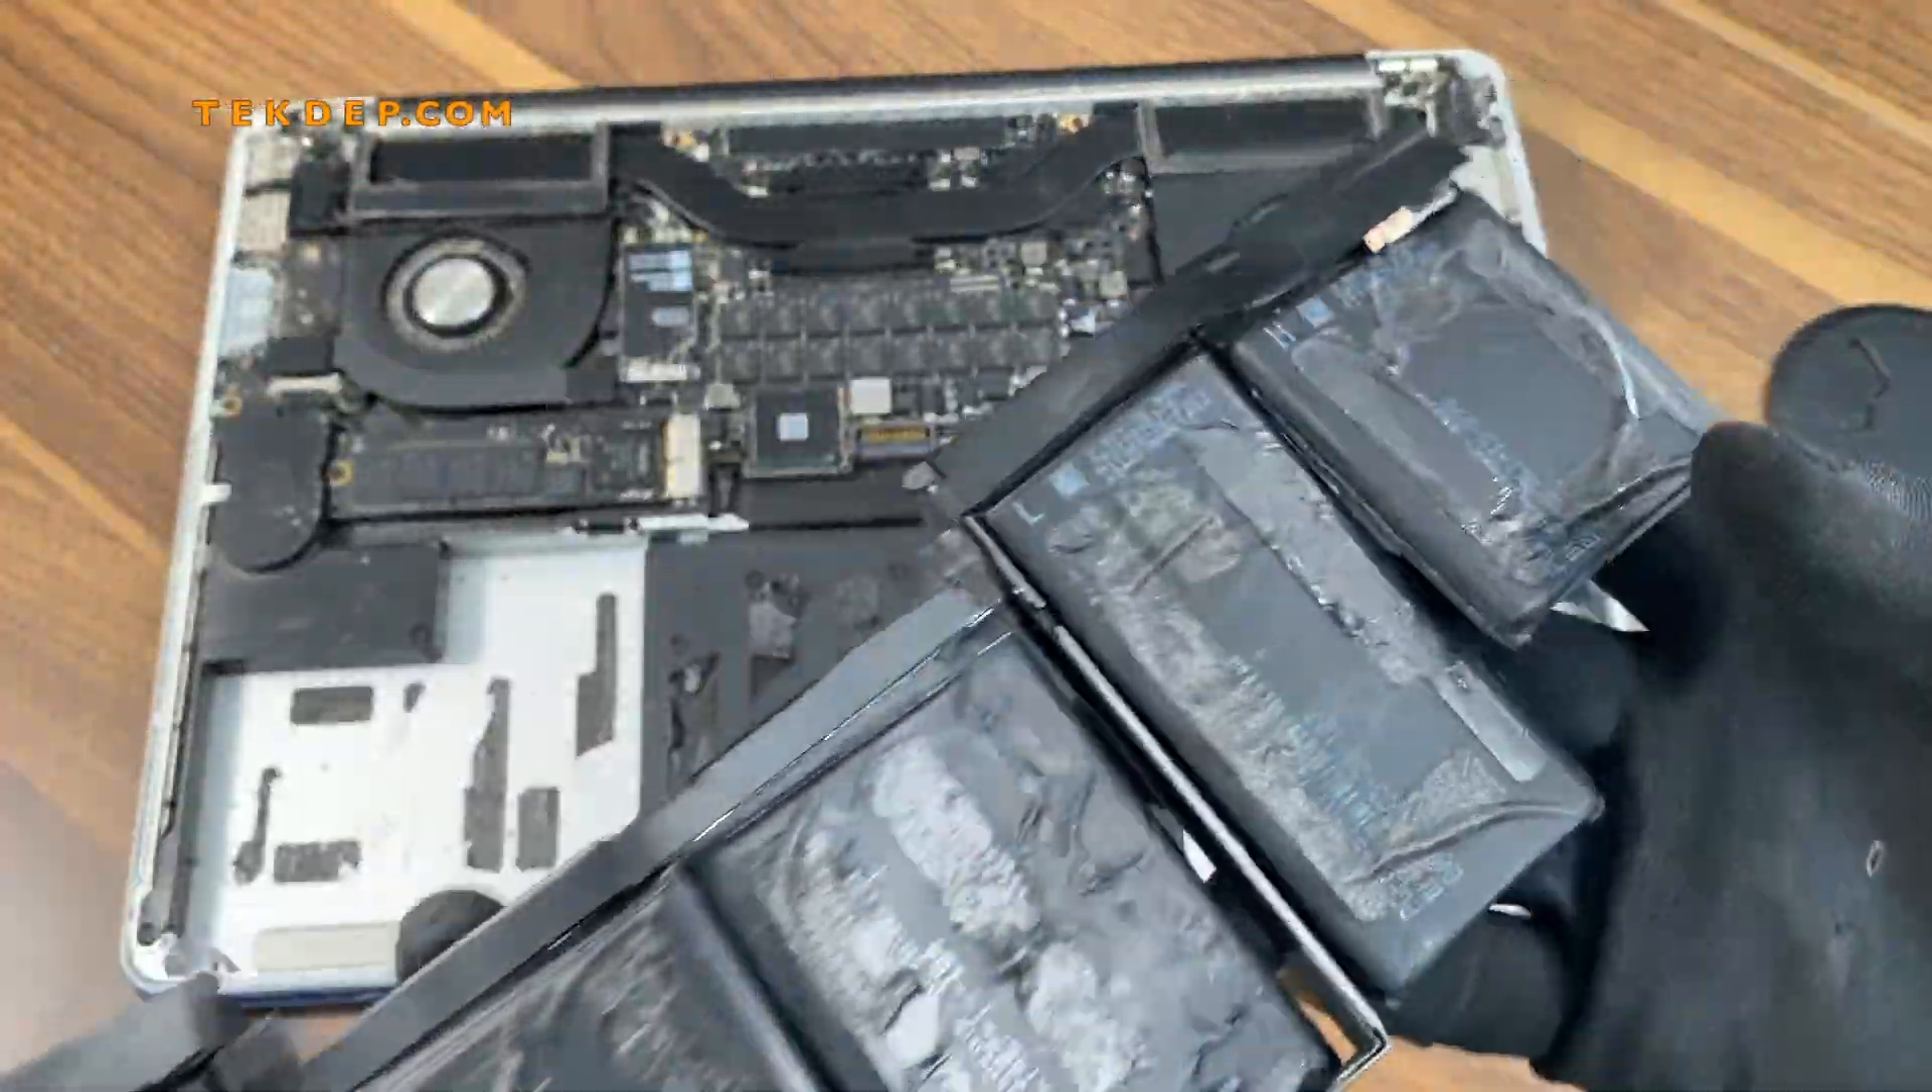Okay, so battery is removed and look at all of this adhesive that Apple uses.